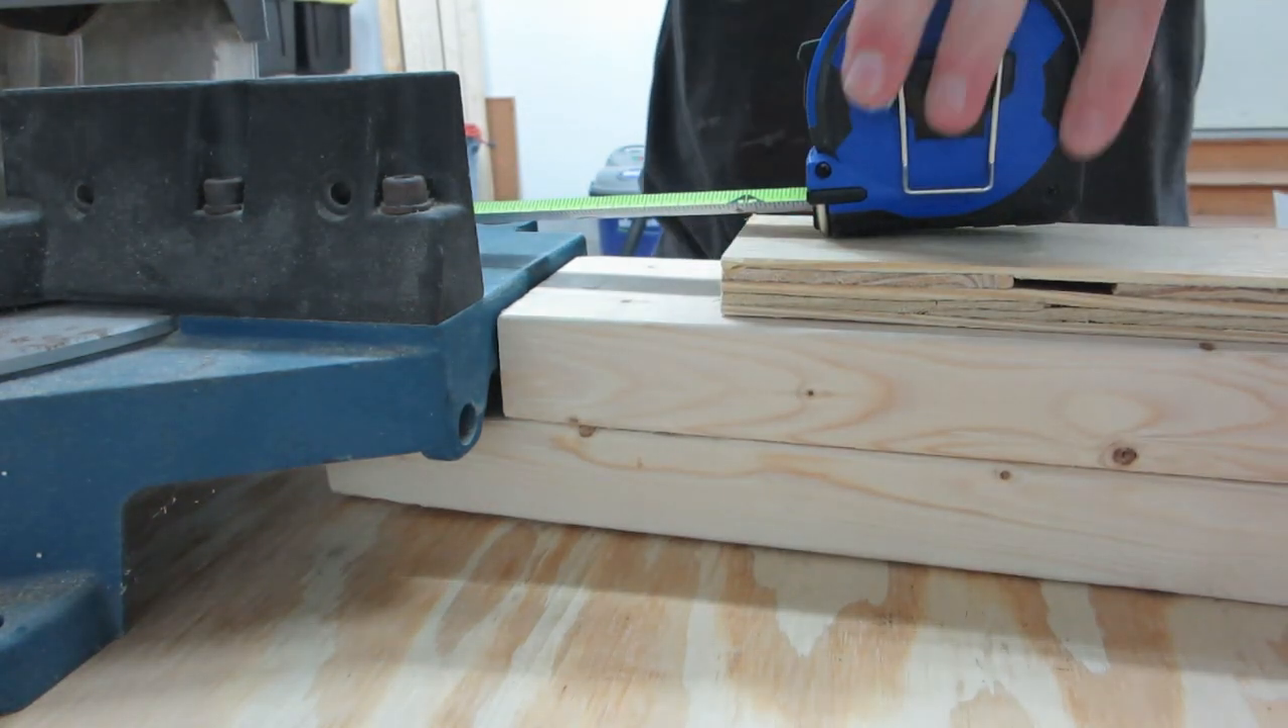You can see here I've stacked two 2x4s on top of each other and then placed a piece of plywood as a stop.